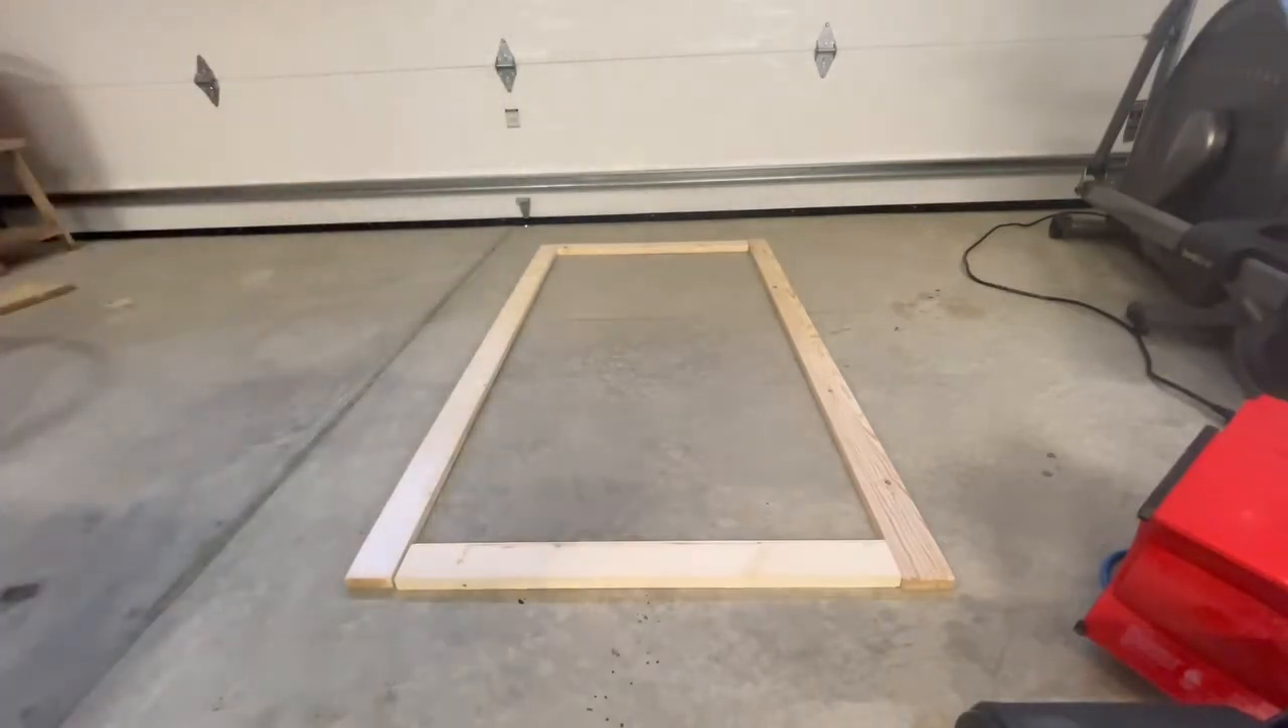As you can see, the bottom and top pieces fit inside of the vertical pieces.